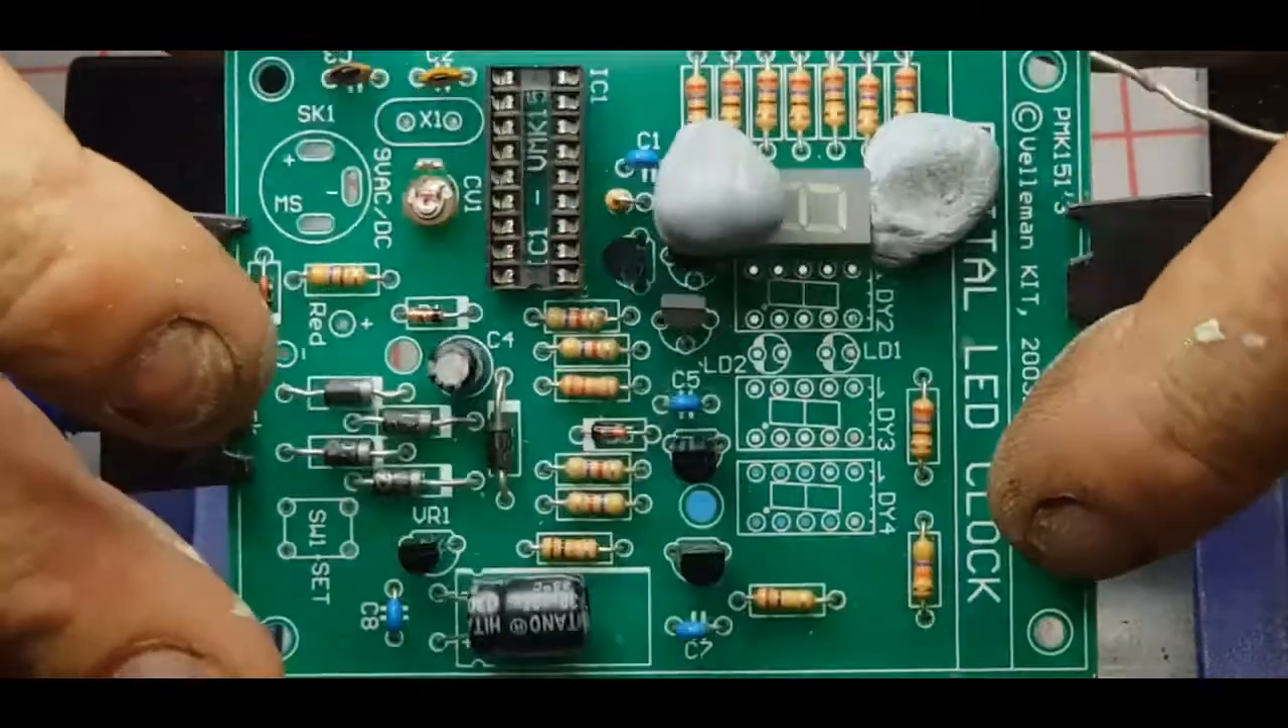So by magic display number one has appeared to be blue tacked.